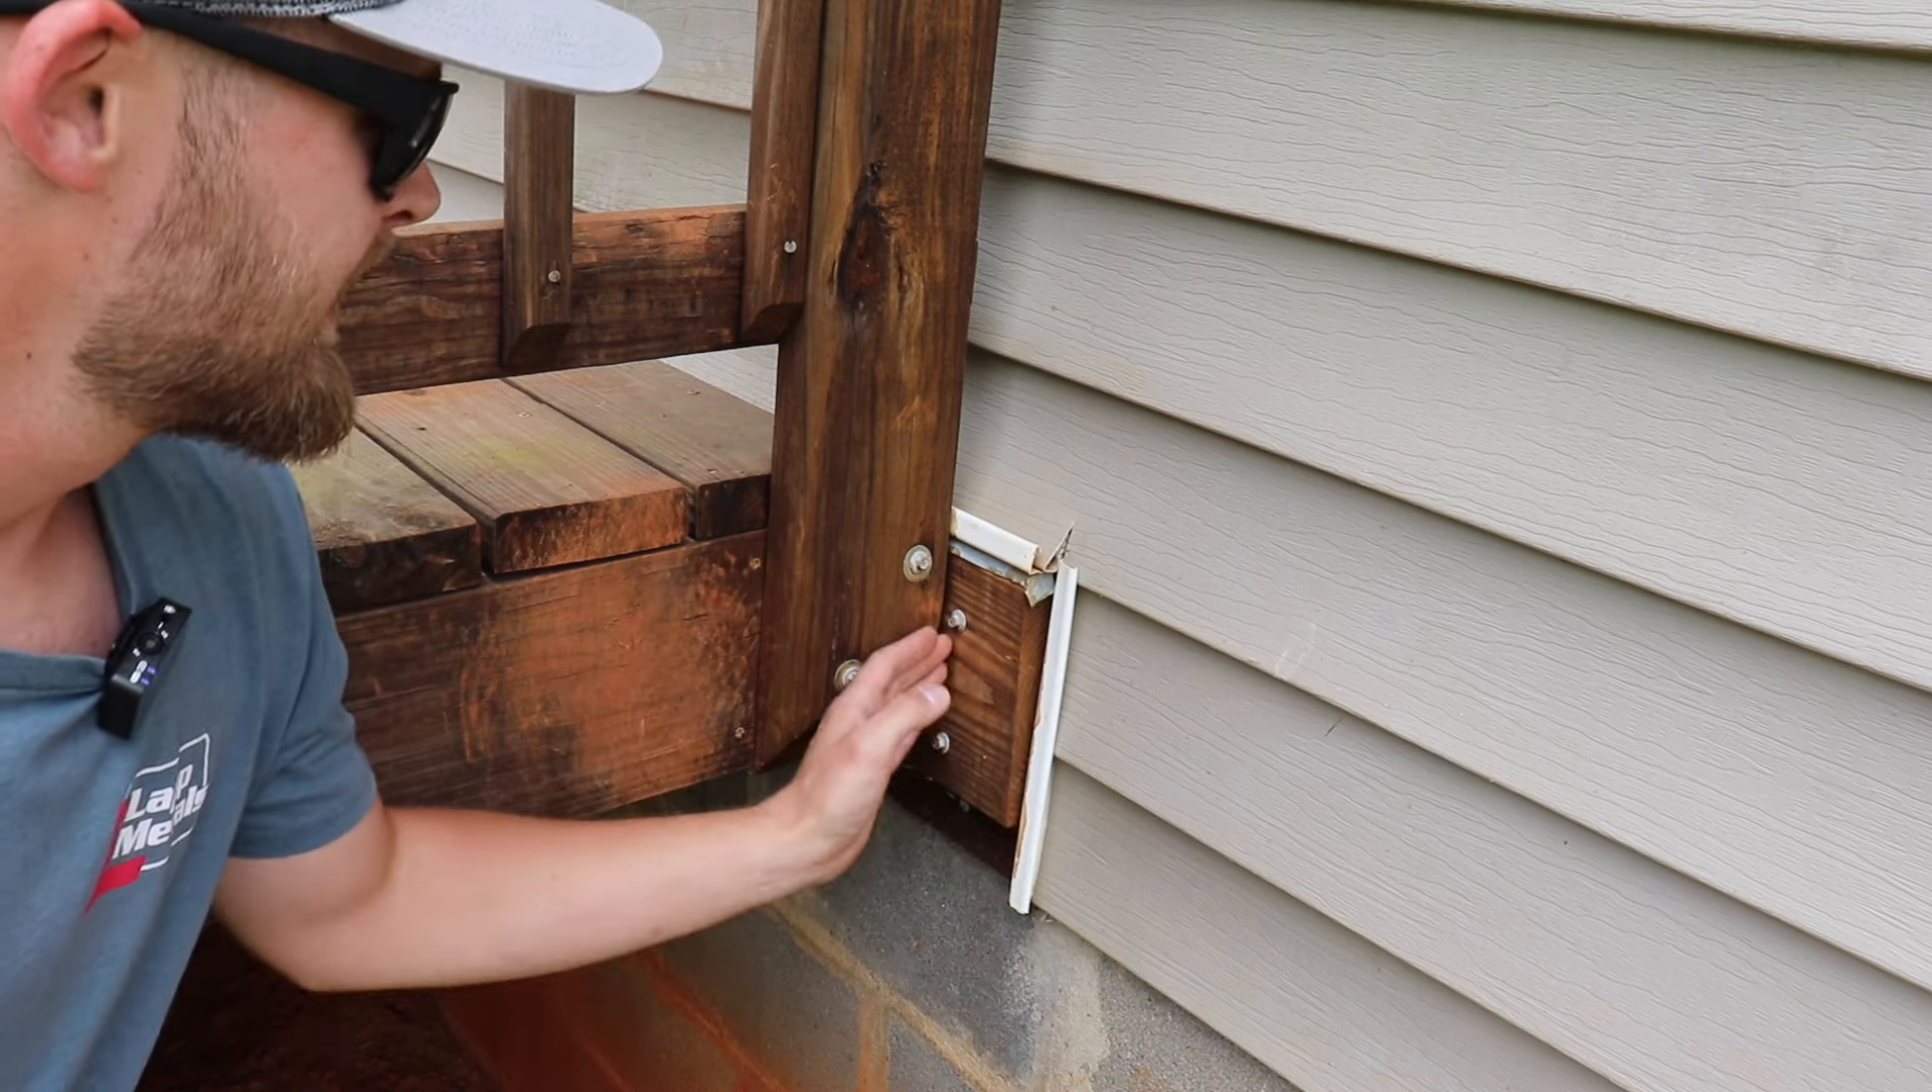But a few things that were done wrong here, you can see we've got the ledger board extending past the deck.